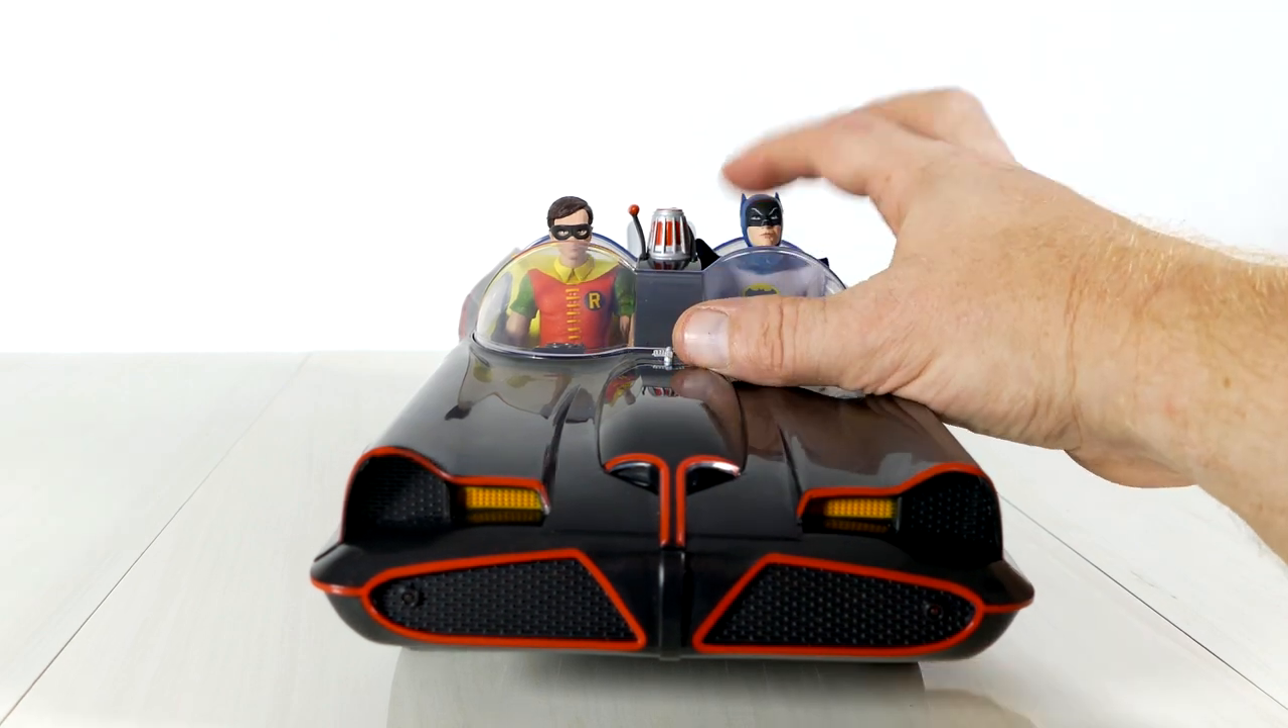Their heads stick out quite far above the windshield.